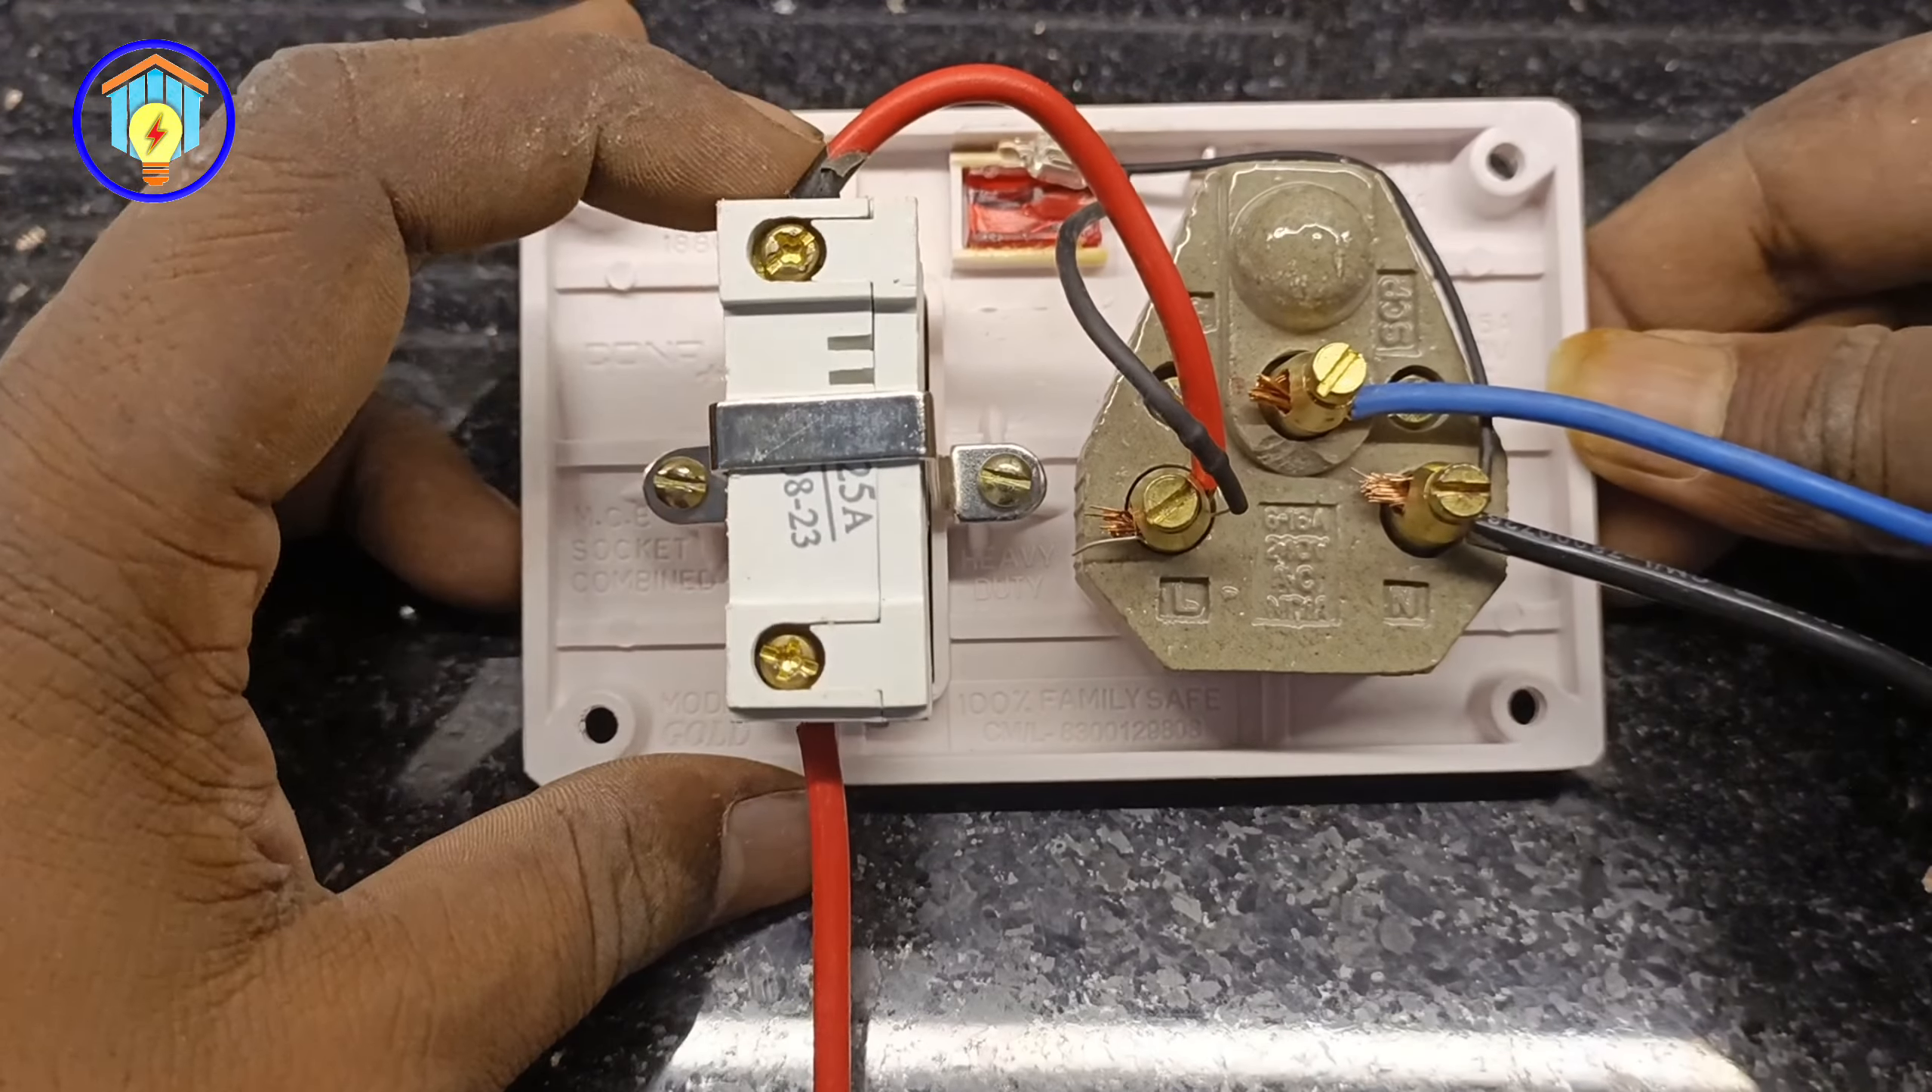हमारा जो MCB का connection था उसको हमने socket के साथ कर दिया है।